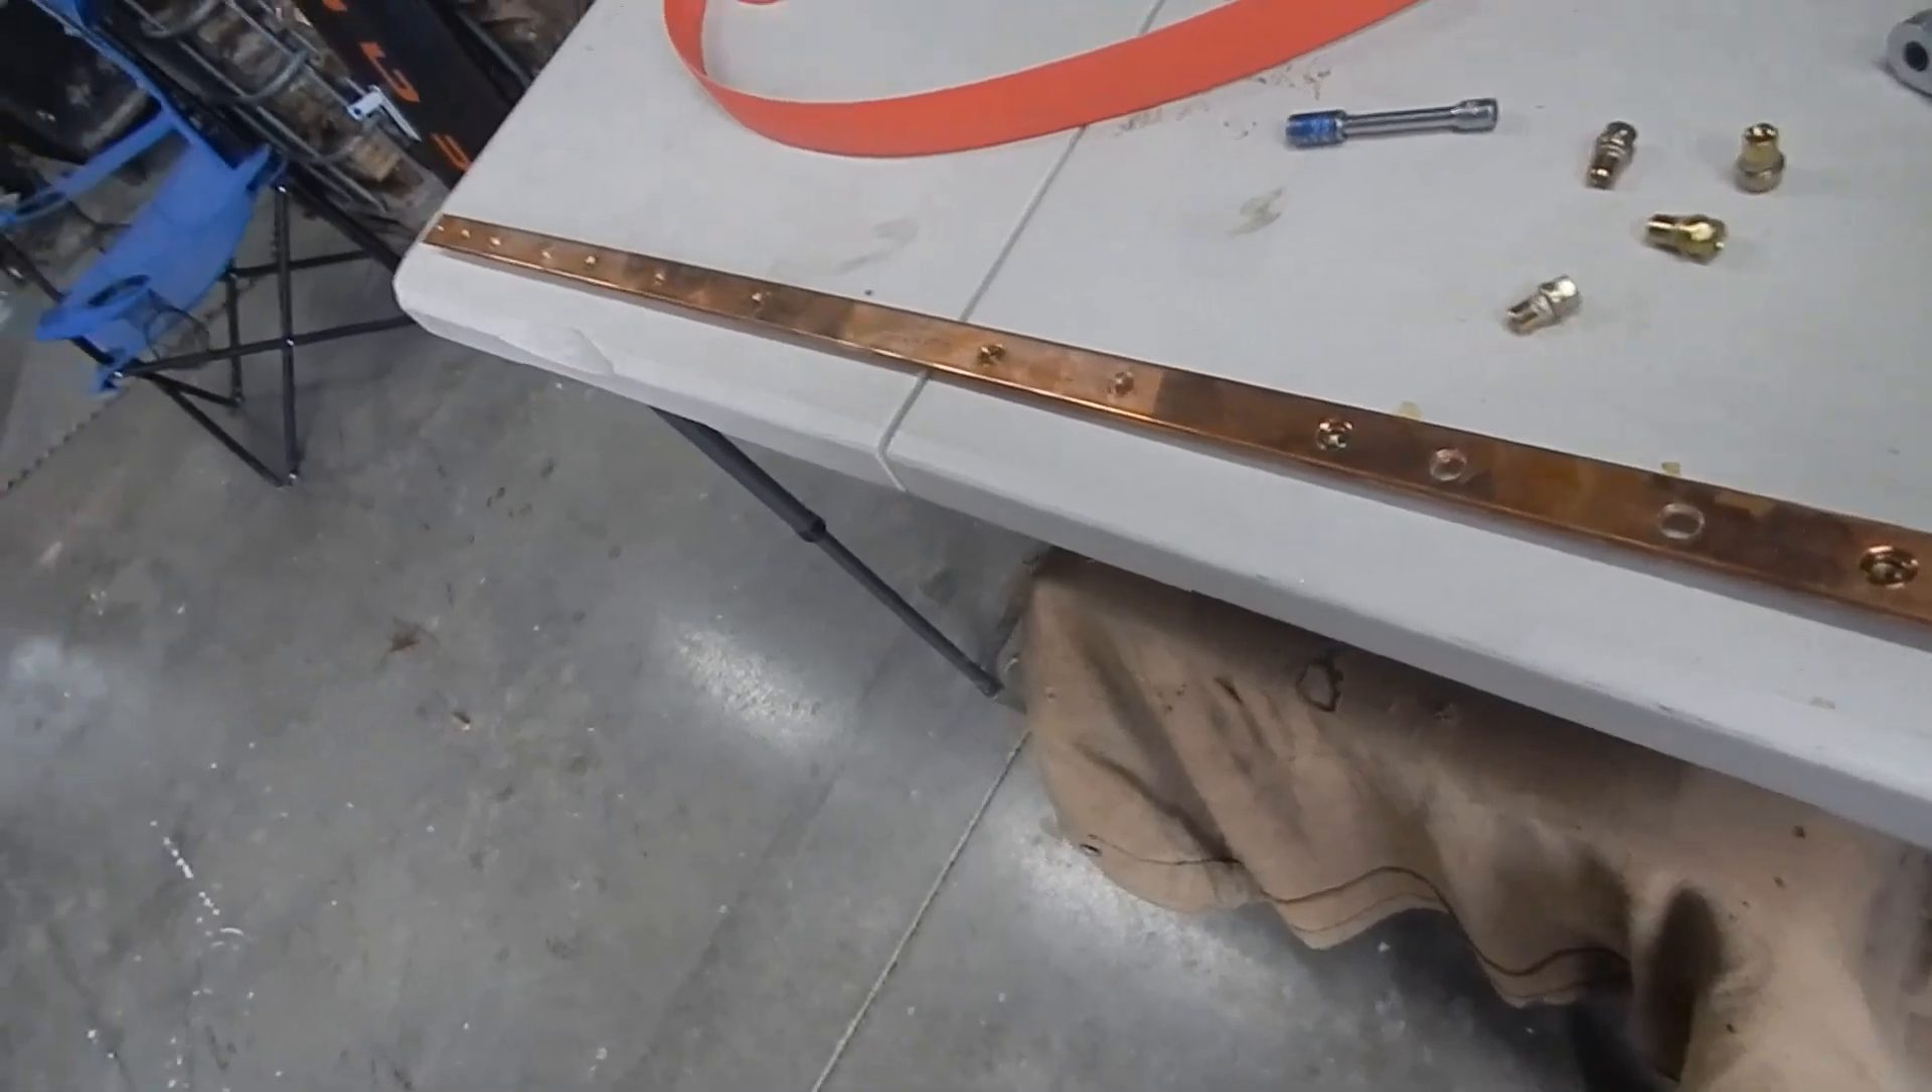I got the bus bar off.